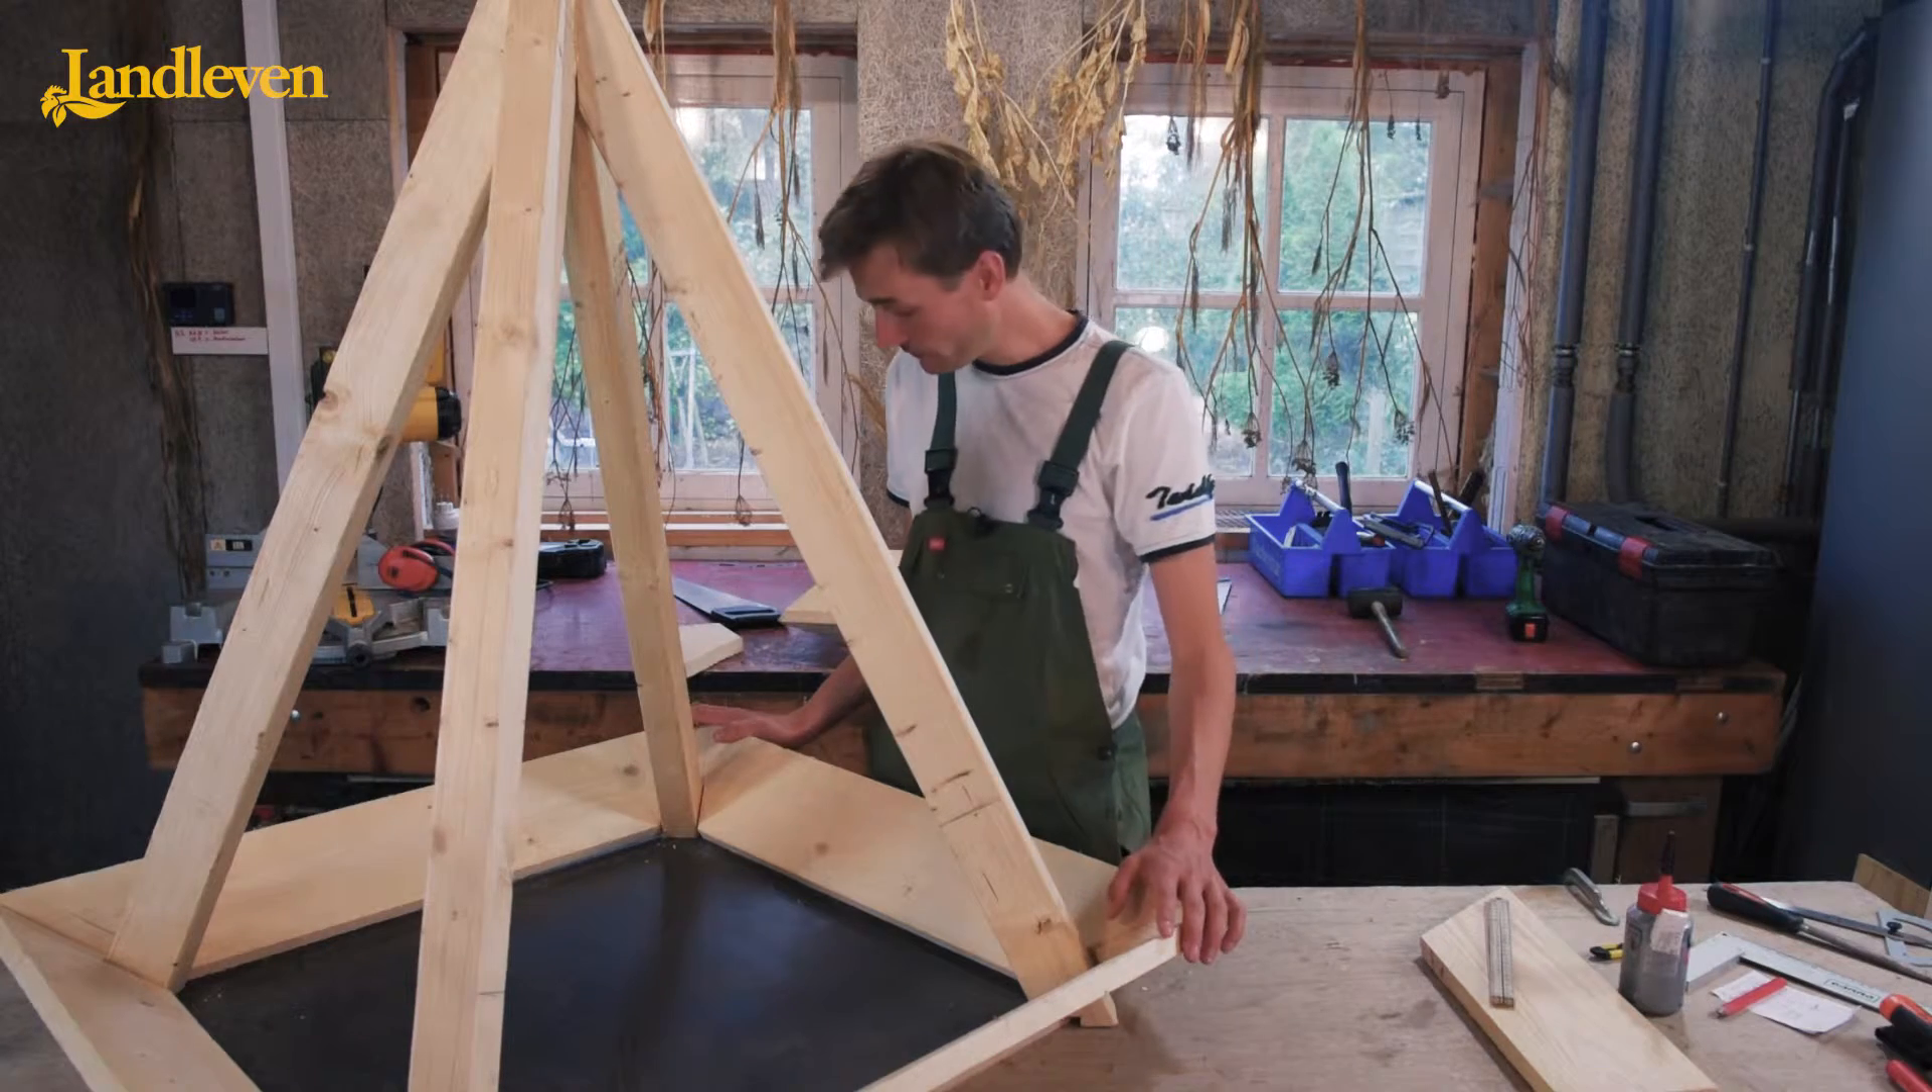Zoals je kan zien heb ik de constructie al staan en ook de eerste ring zit er al op.